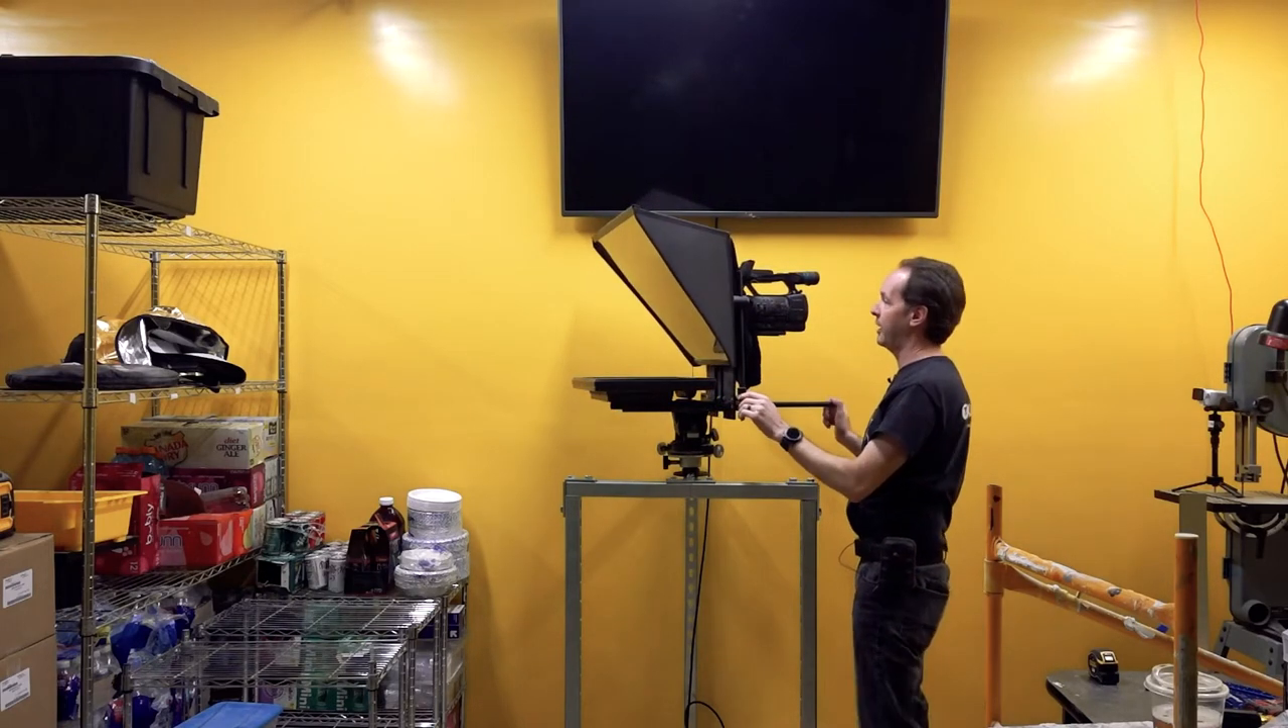So that is a camera mounted on the teleprompter.